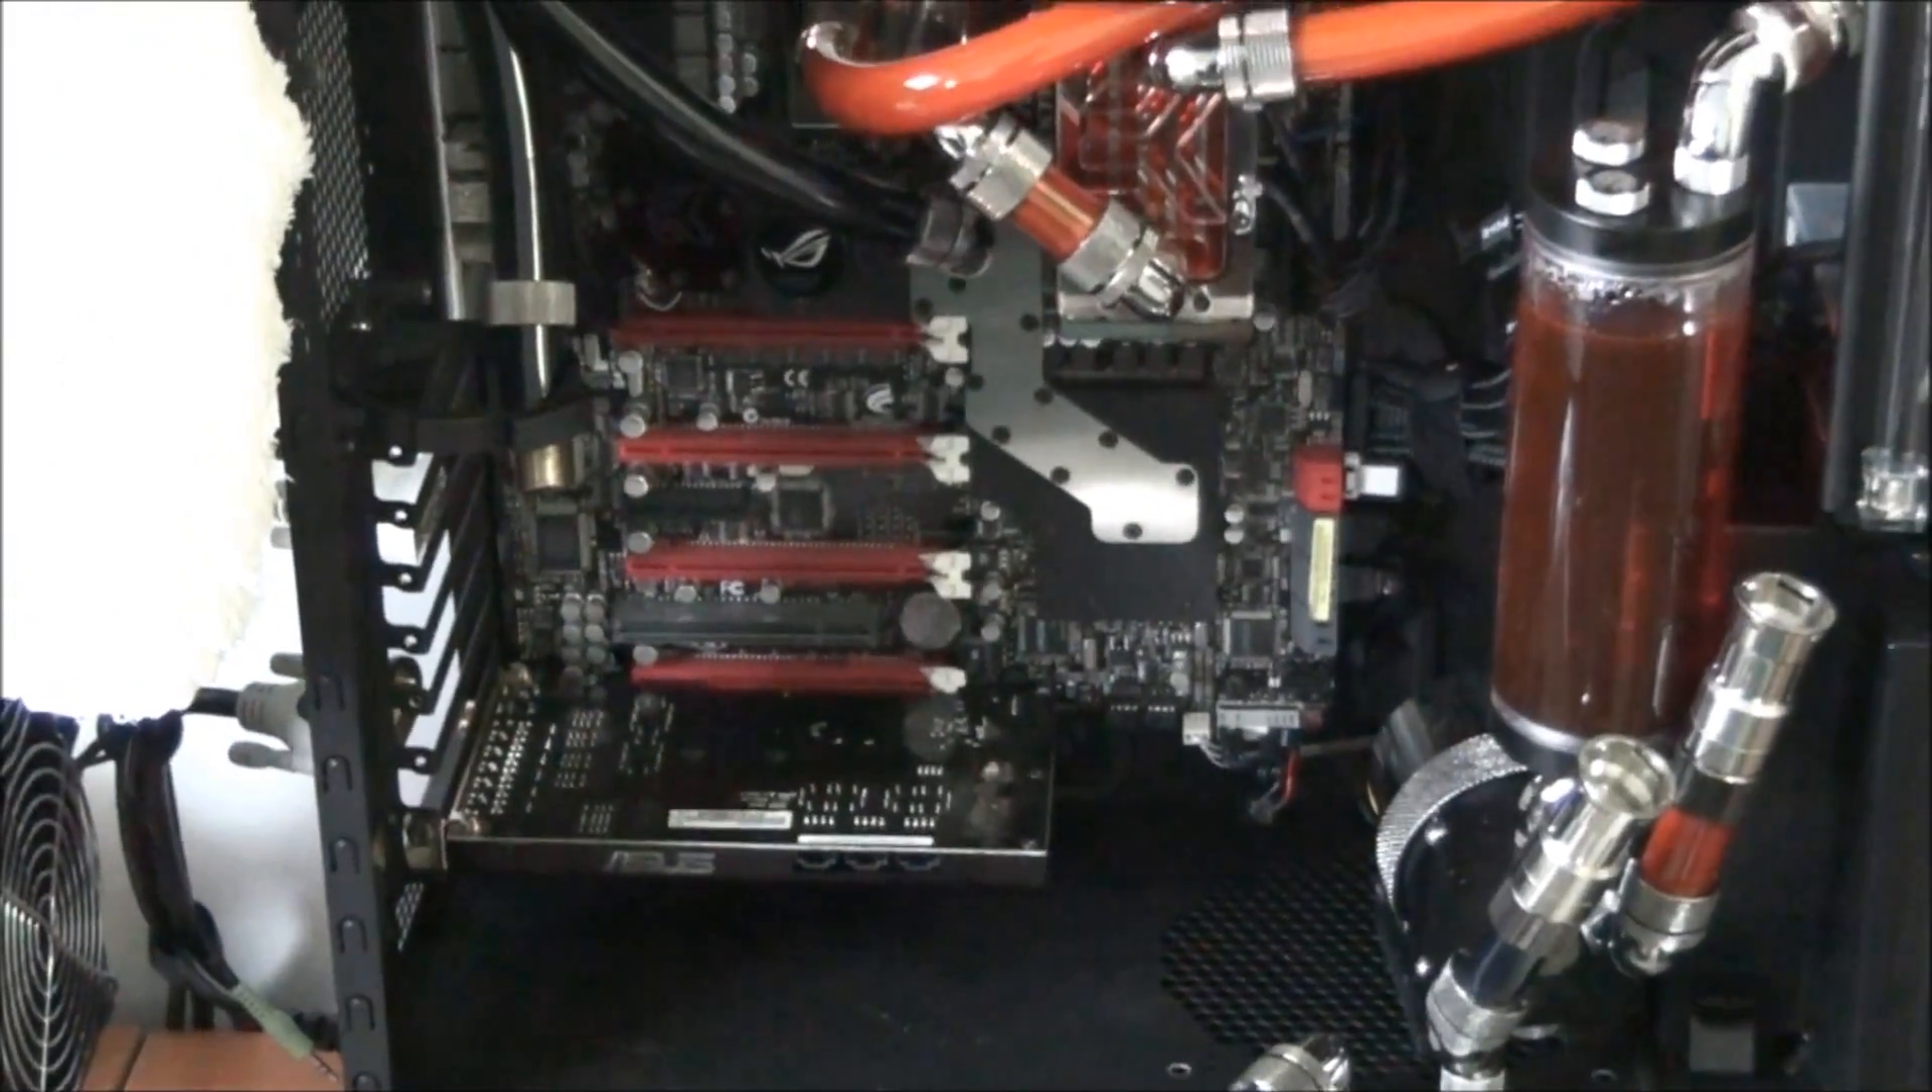So the graphics cards are out of the system. Looks very empty.